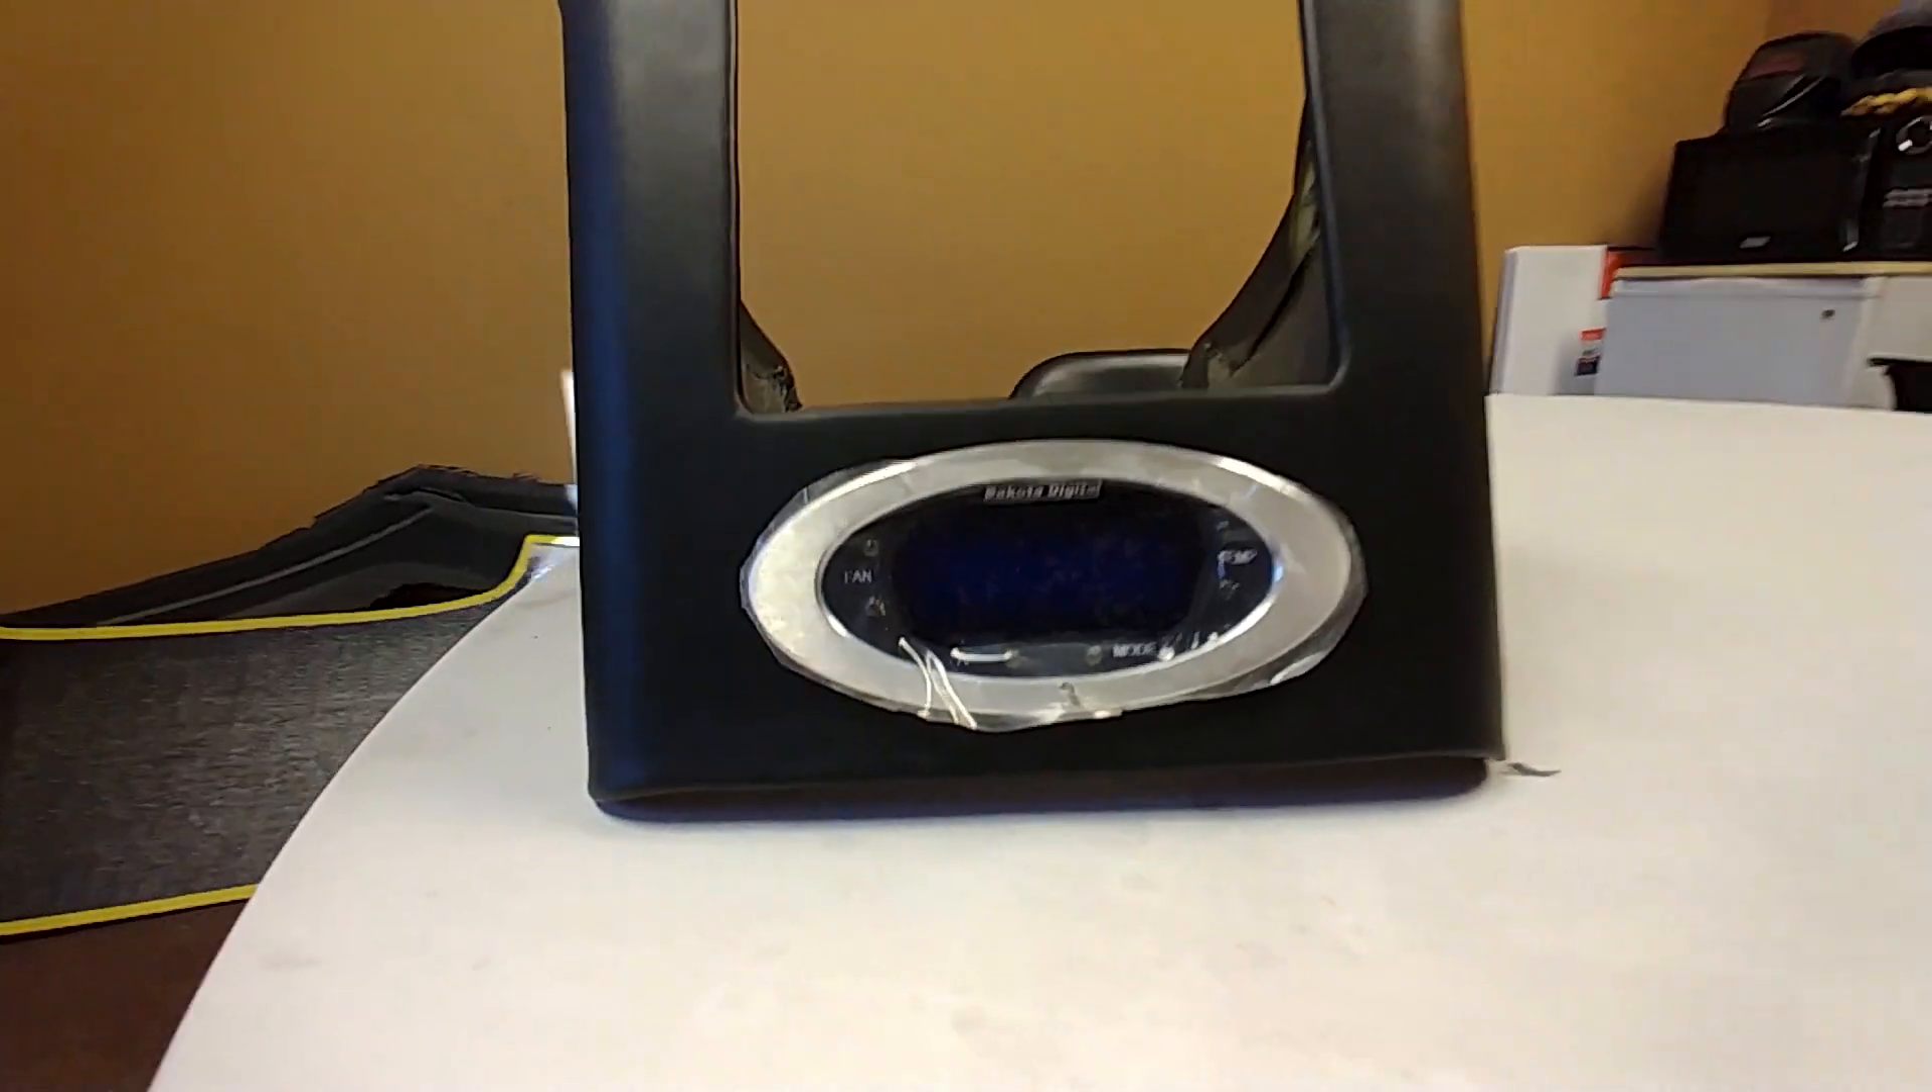And there's the control unit for that a little Dakota digital one that's now installed in that center stack and looks good there with the vinyl there.